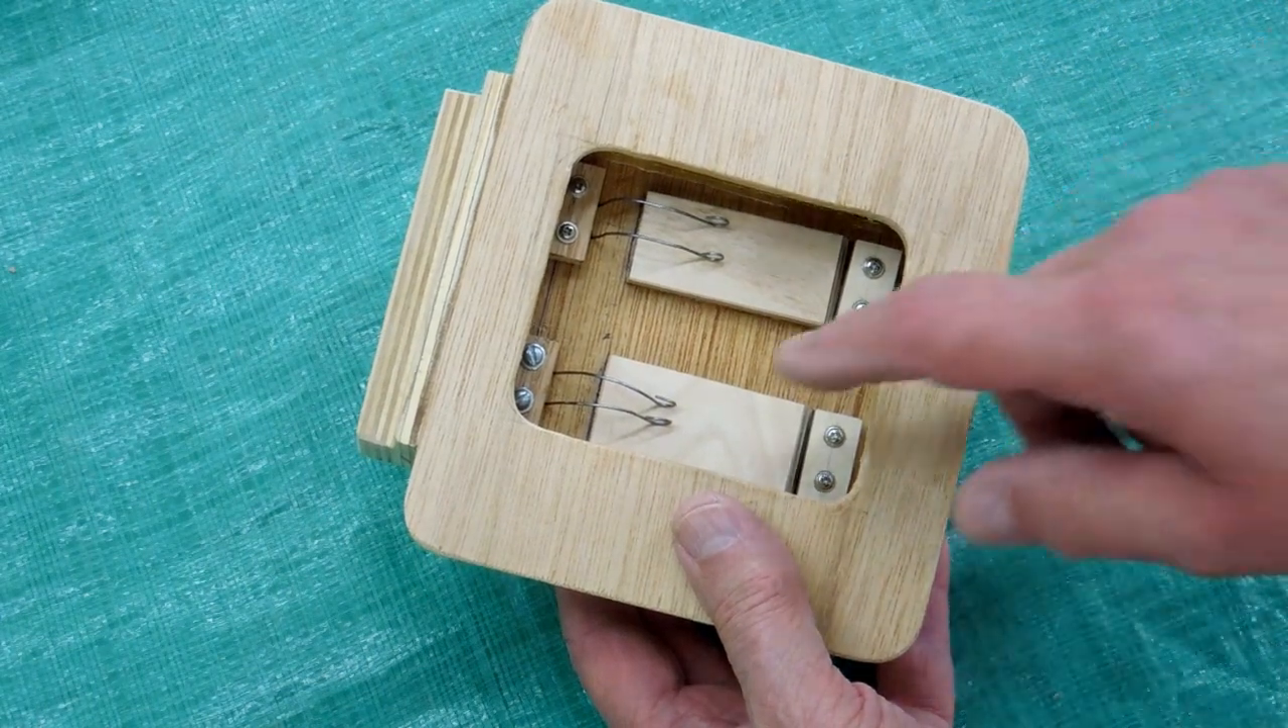I have the flapper valves and the closing springs installed. These springs are enough to keep those sealed.